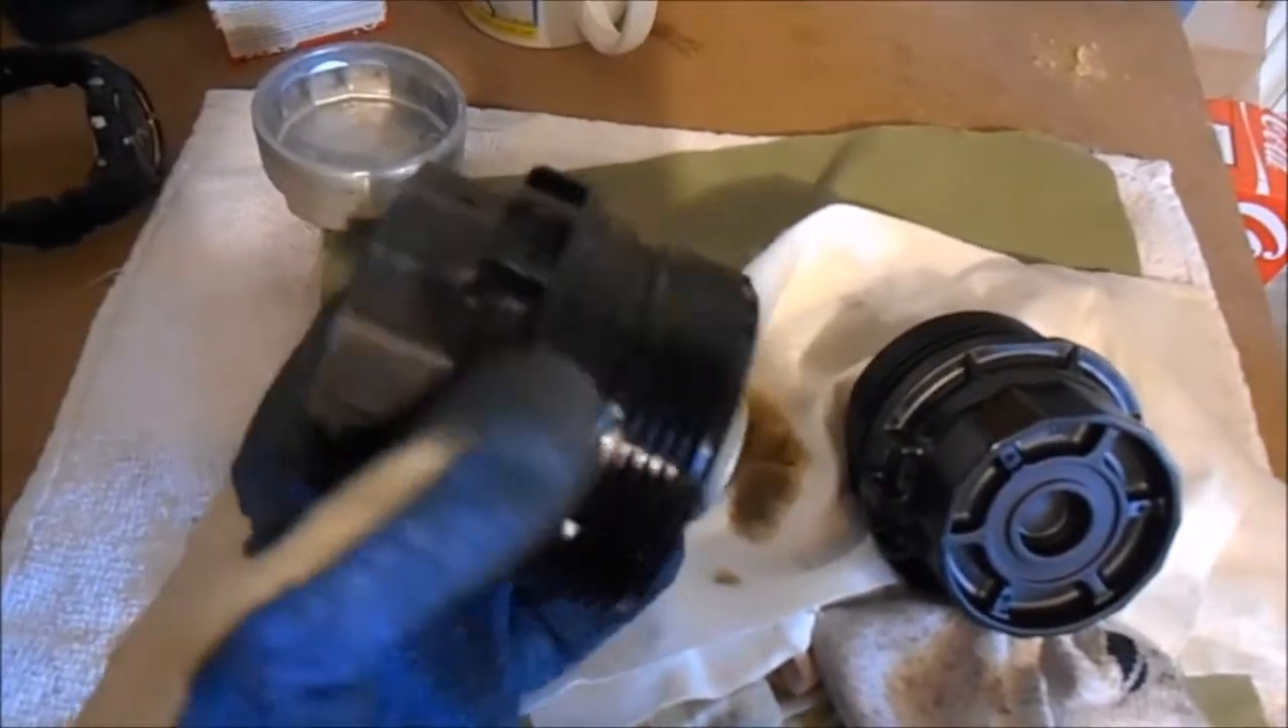Okay, so I've got the Corolla oil filter housing off.